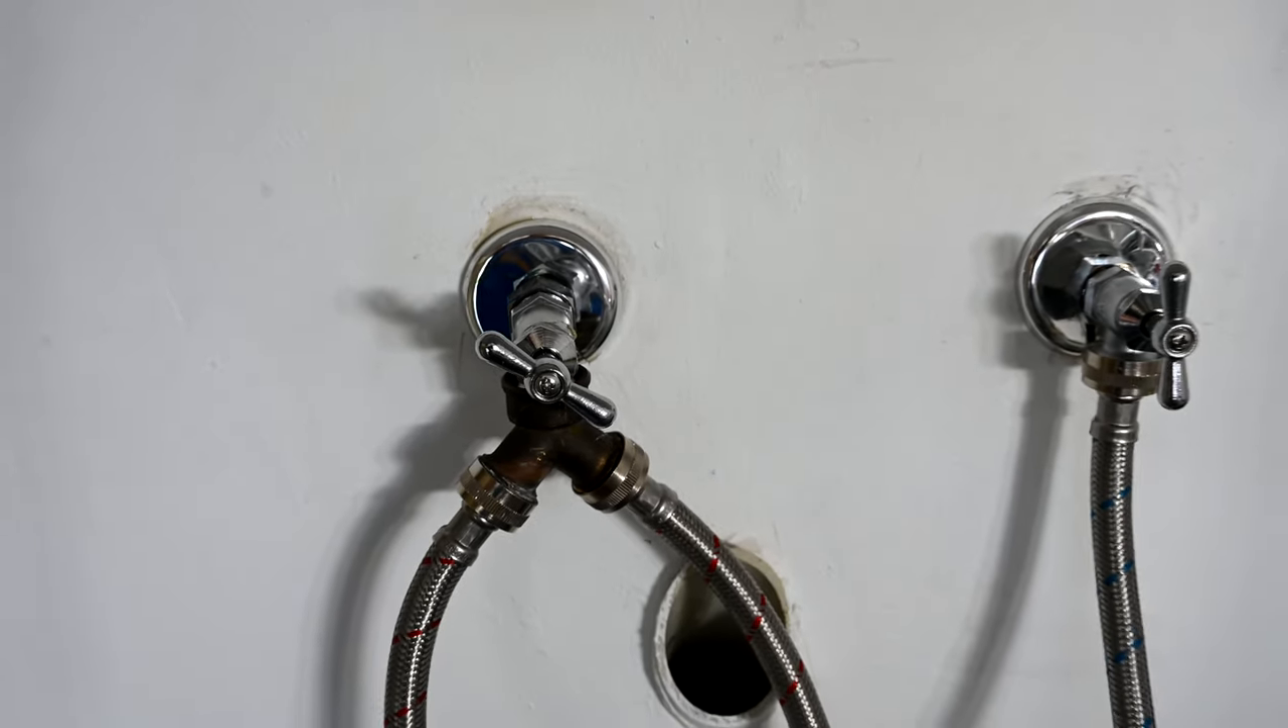If you don't have that problem, then just use a little bit of caulk on that back wall right here to put the plate on there. And here's our two flanges installed here on the back there with our two water shut off valves.